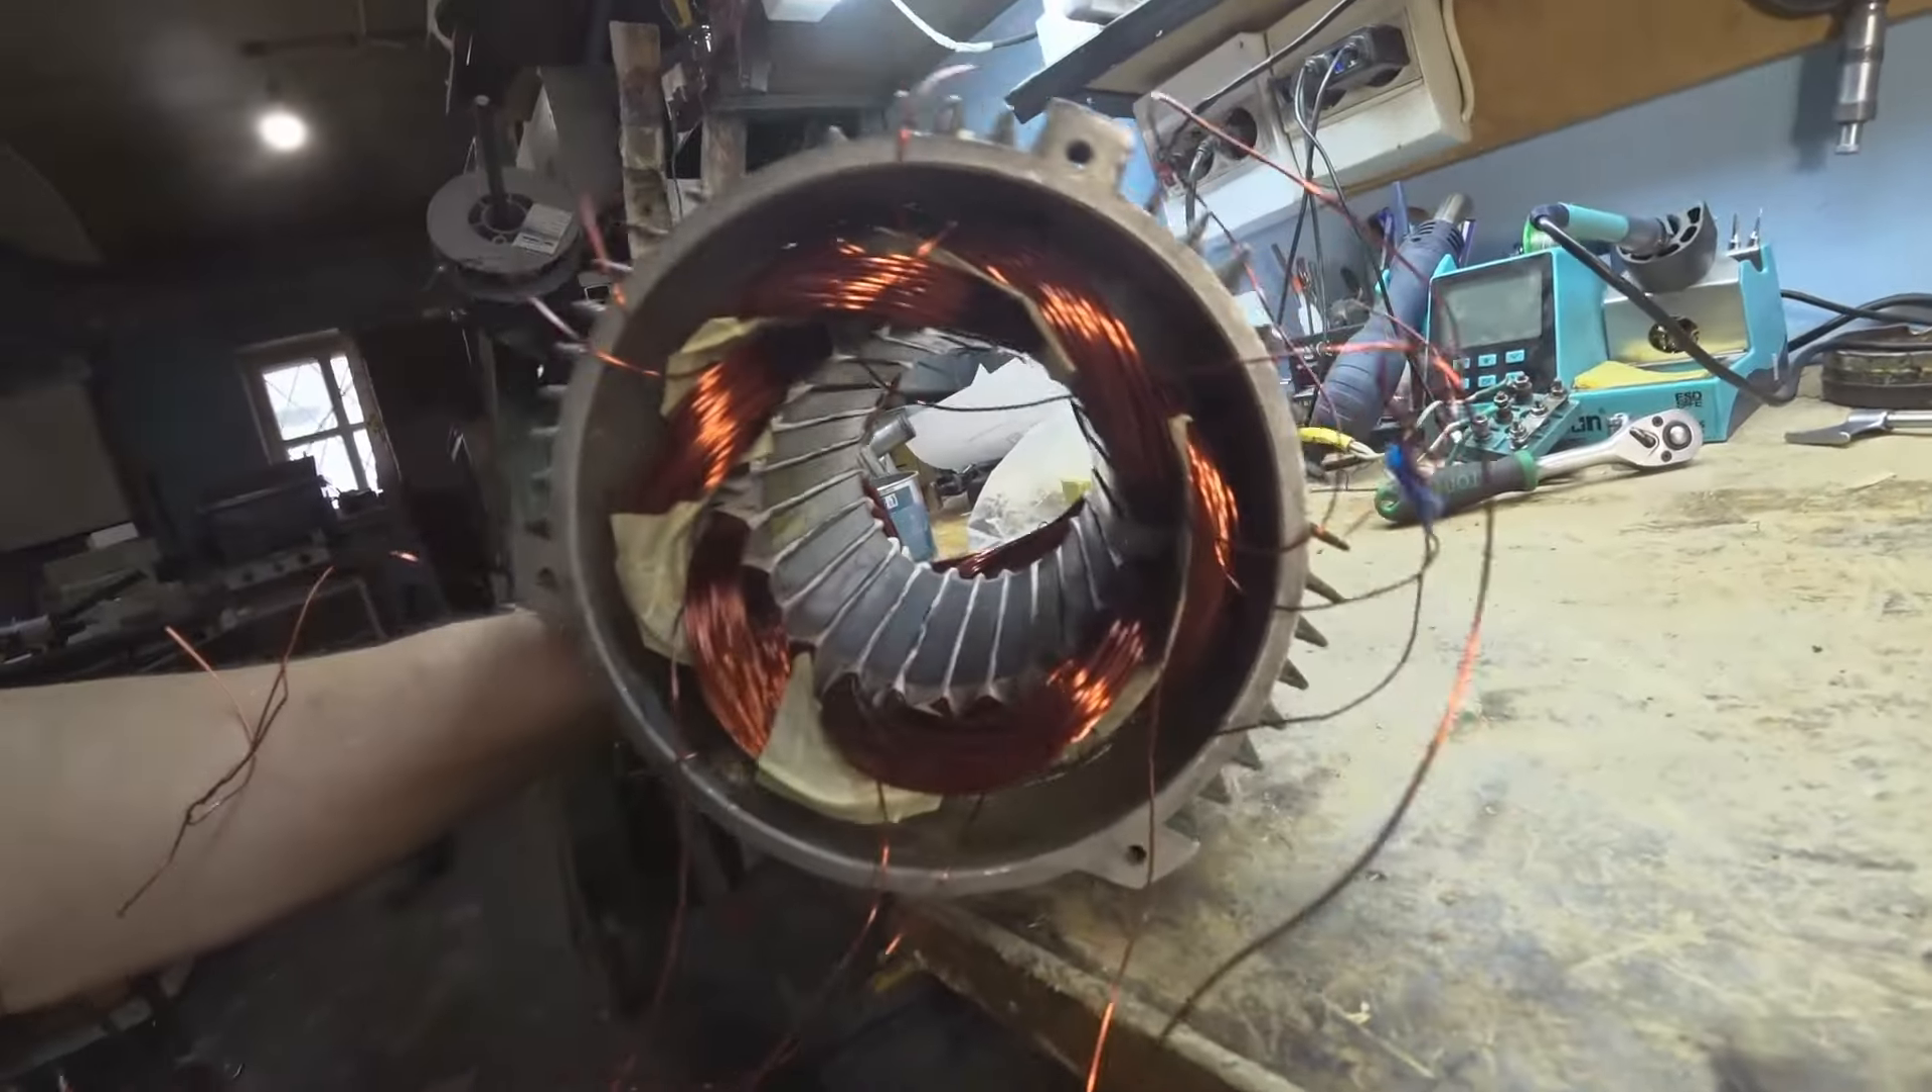Все обмотки на месте осталось это все скоммутировать увязать.